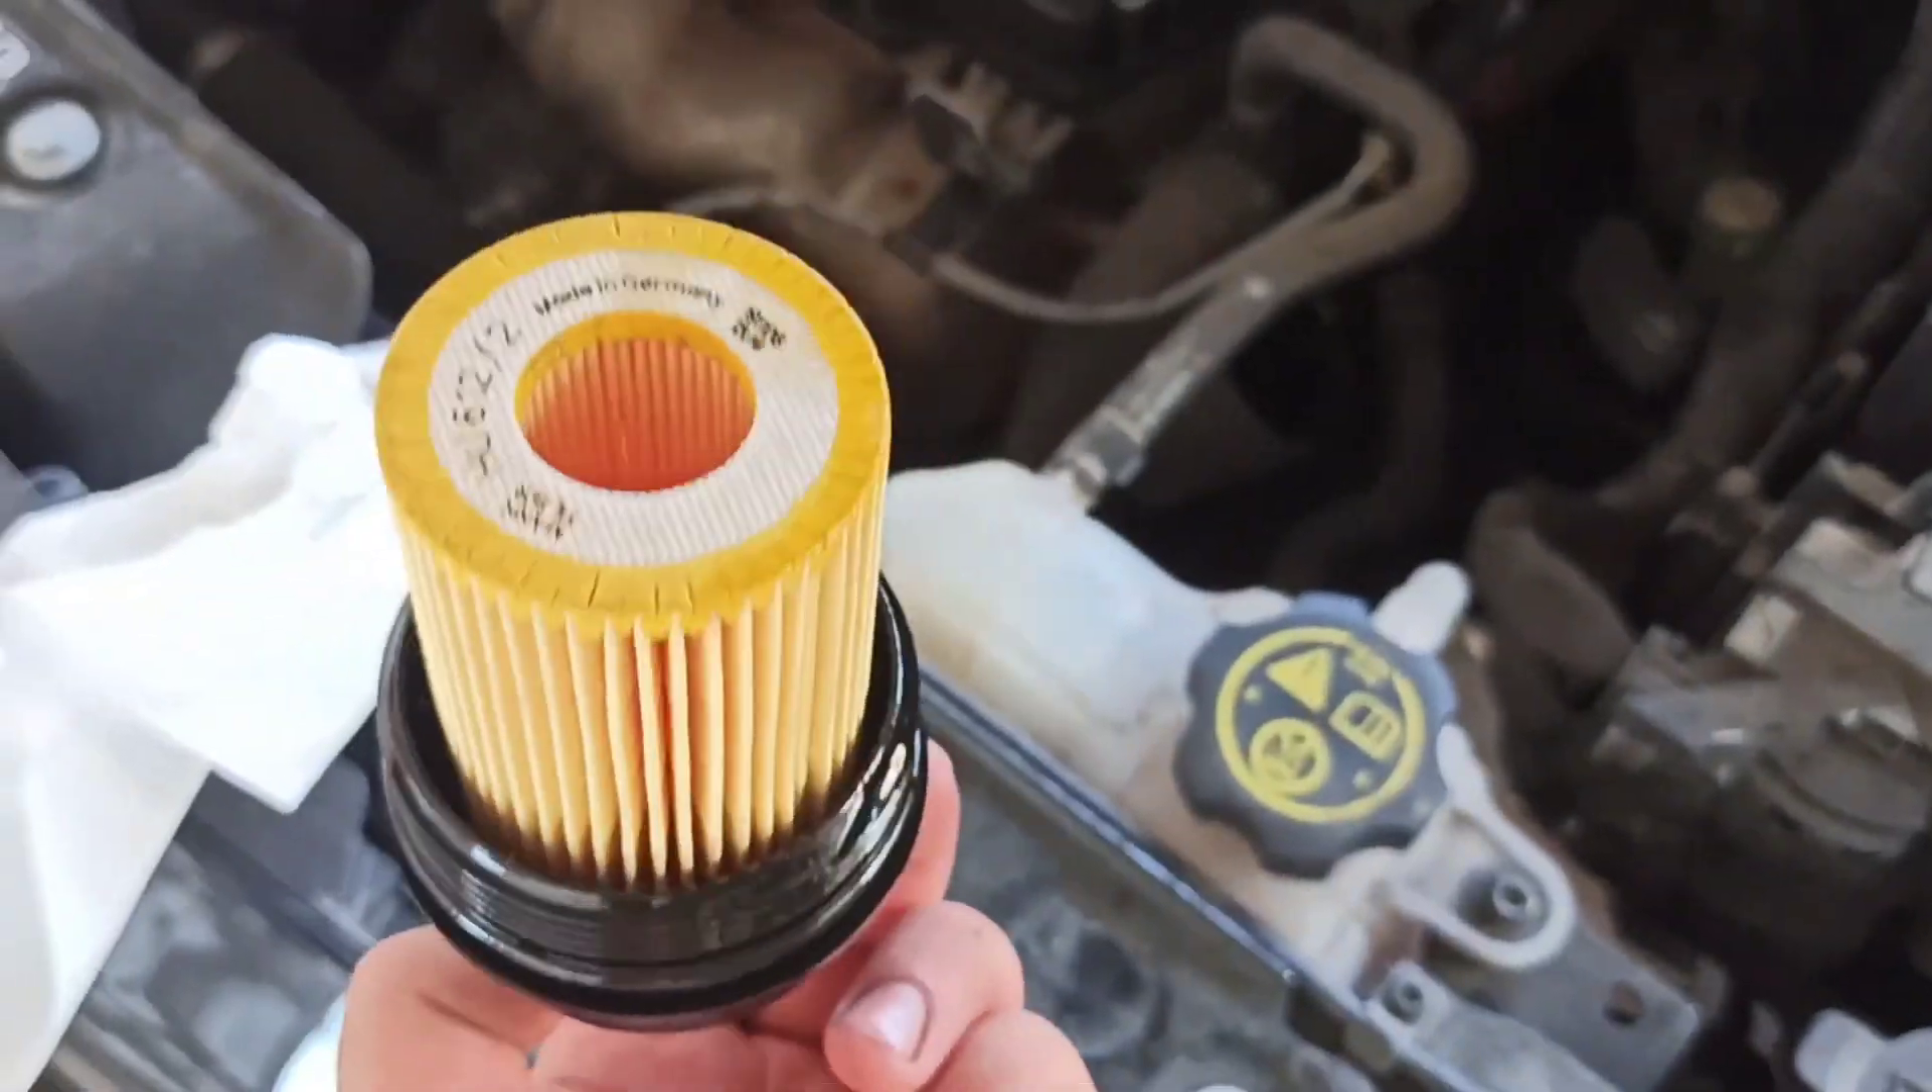He montado el filtro y lo metemos en su sitio.